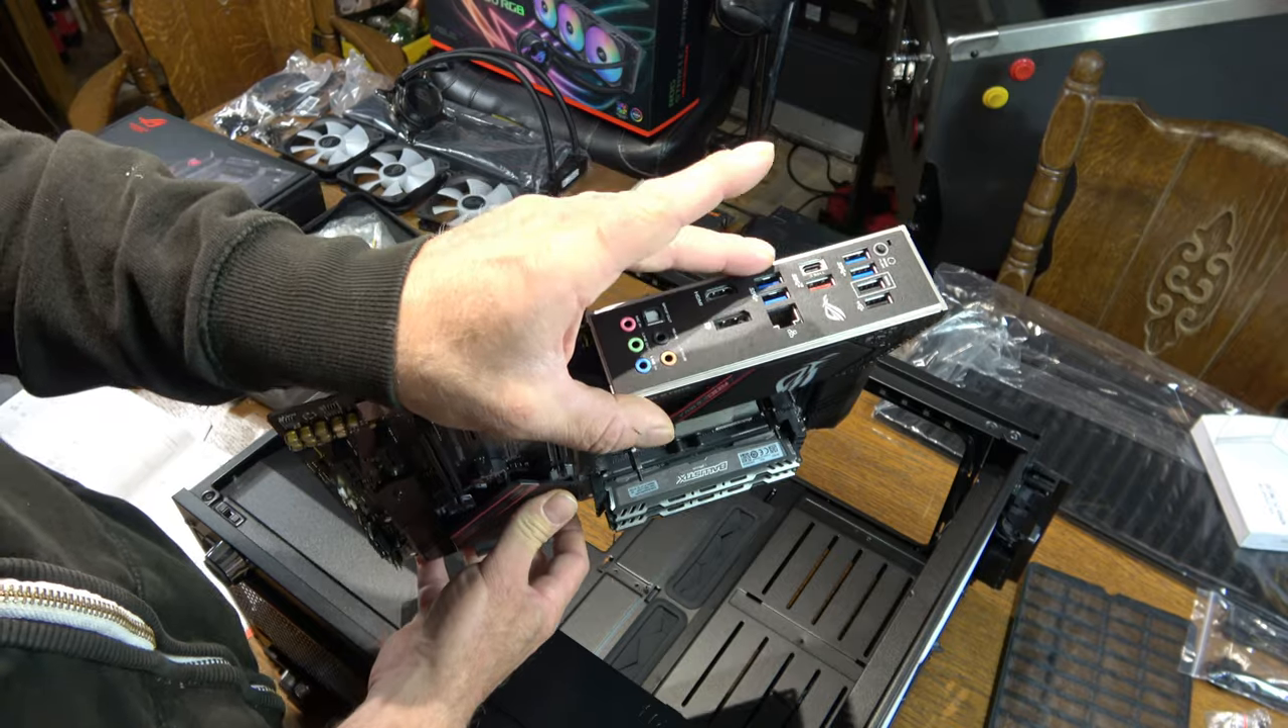Das Board hat die Blende schon mit dran, ansonsten hätten wir jetzt erst einmal hinten die Blende einsetzen müssen.